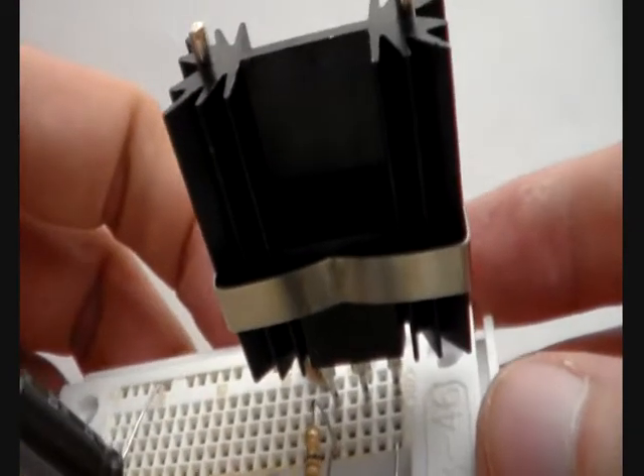So this is how the heatsink looks if it is installed.